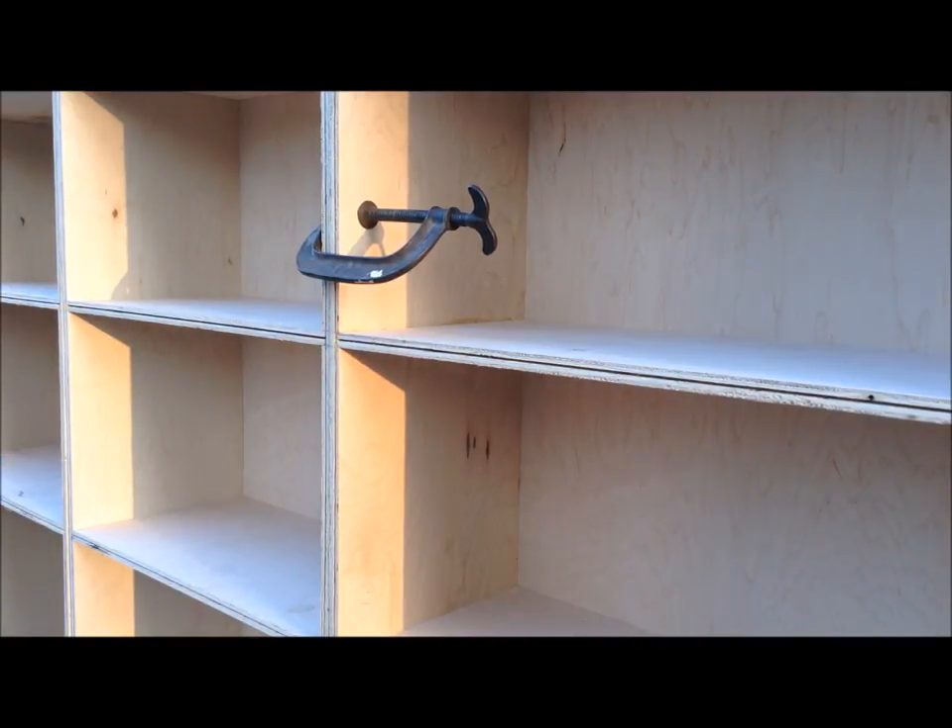Plus, you can kind of see in the video, across the horizontals, they're all lined up so you'll have no problem making your face frames square or lining them up.